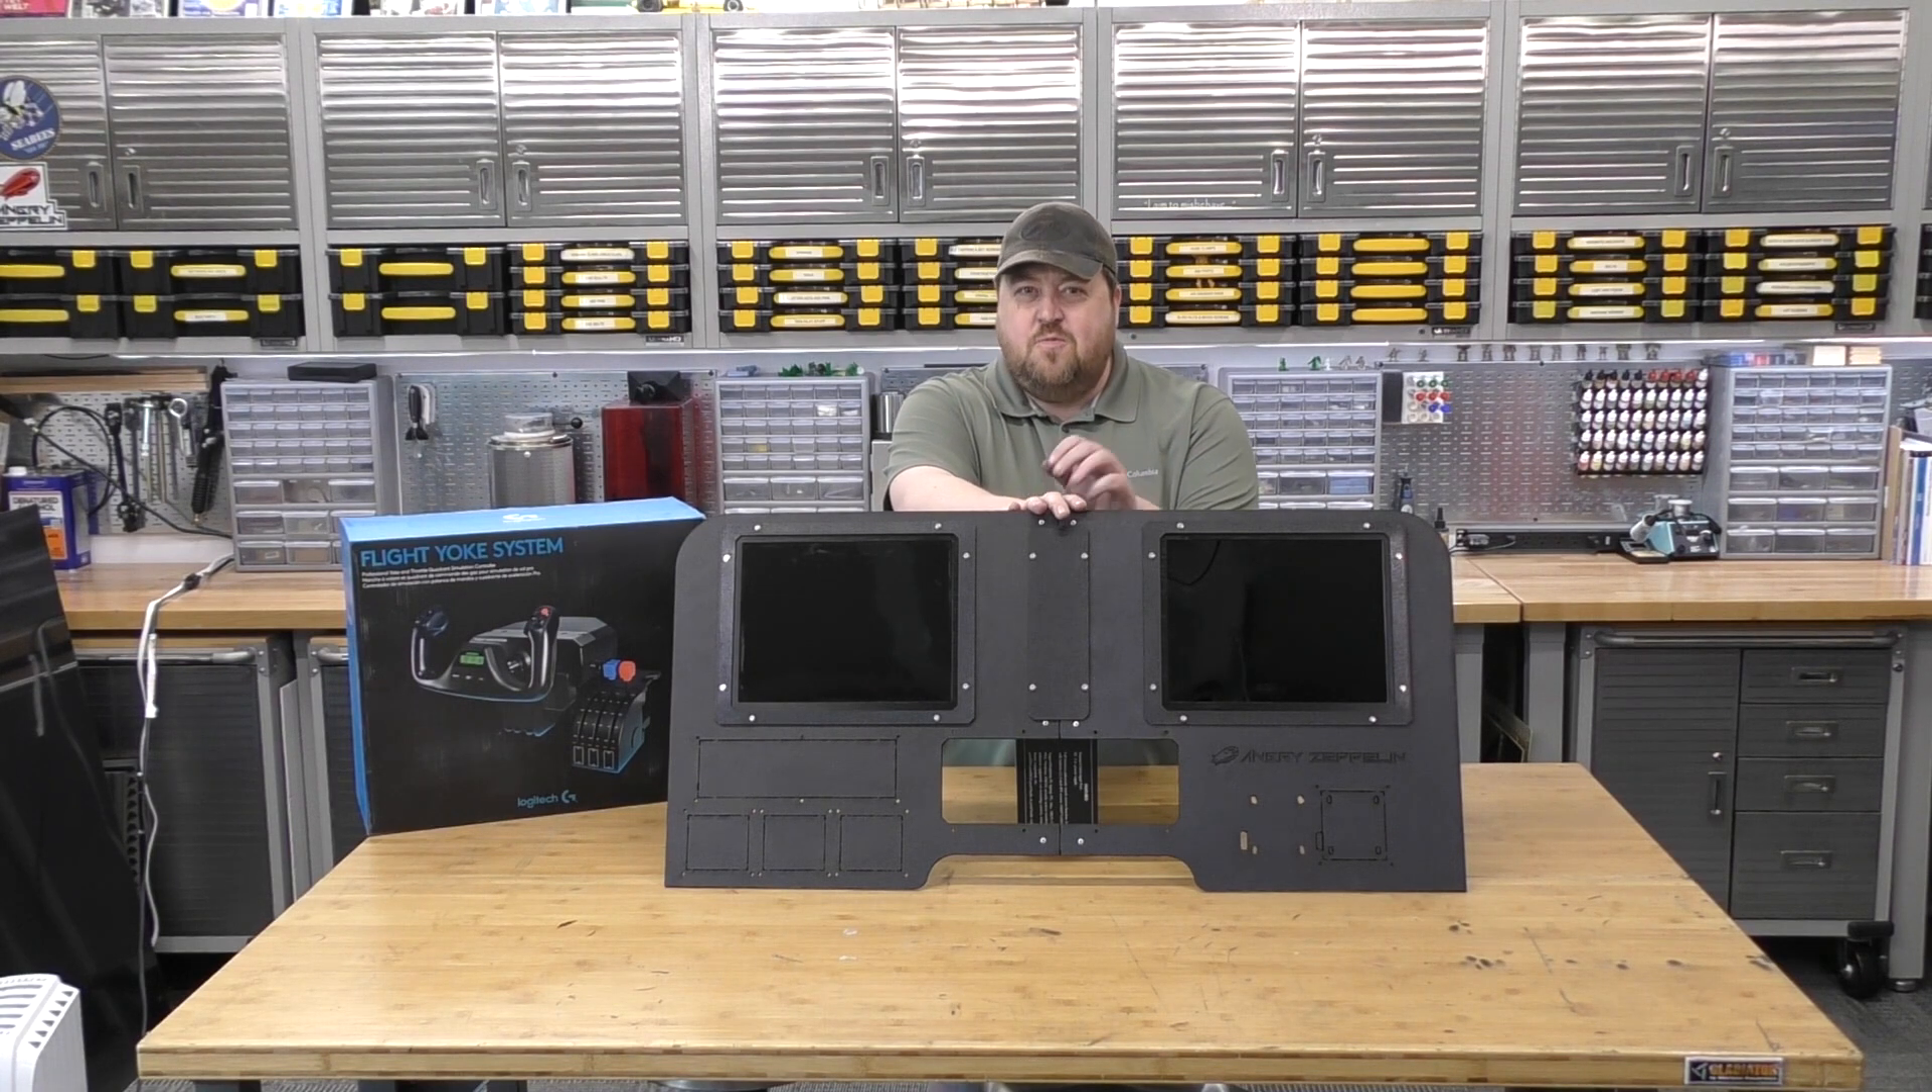All righty here we have our monitors all mounted into the flight panel and you can really see this thing is starting to come to life.